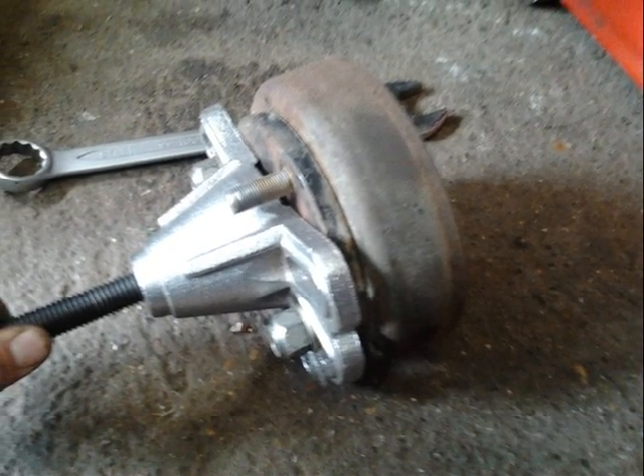This is the hub removed from the vehicle with the puller.